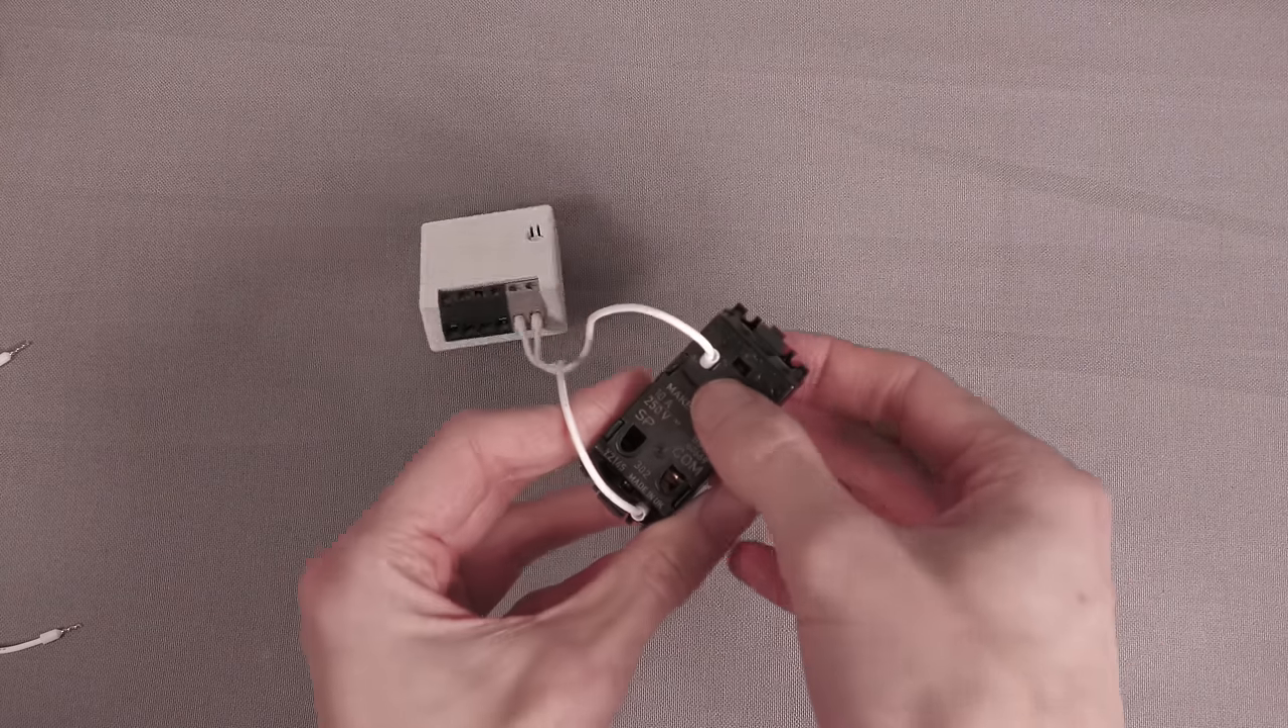All I've done is I've wired up the switch to the sonoff.